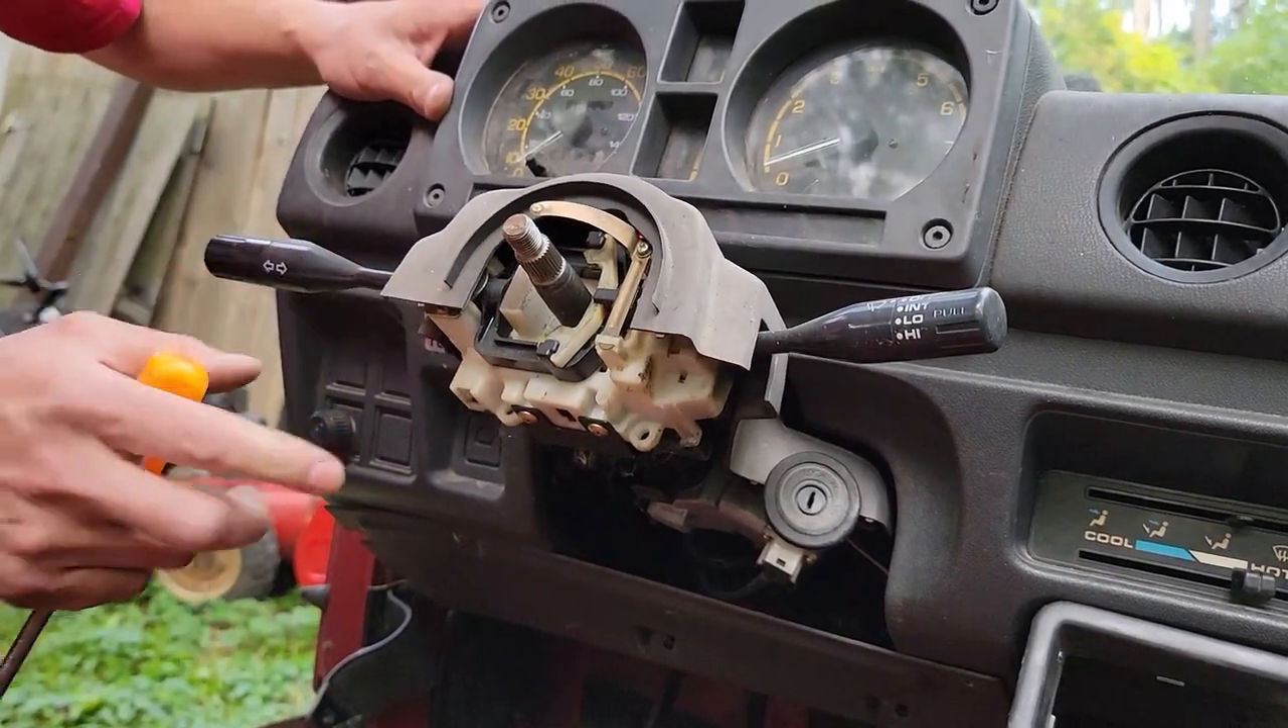So now we got the column cover the bottom half off the top half won't come off For a little bit.